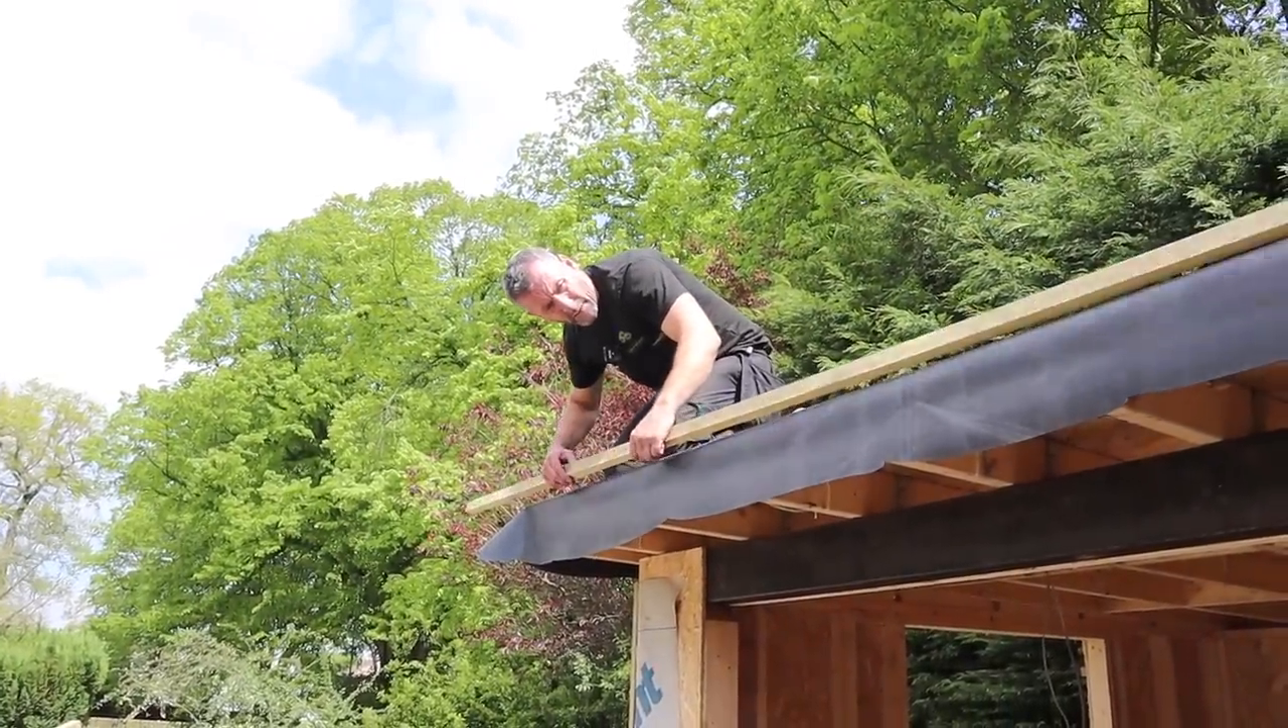I bonded the rubber down to the osb uh we've not put our soffits and fascias on yet.